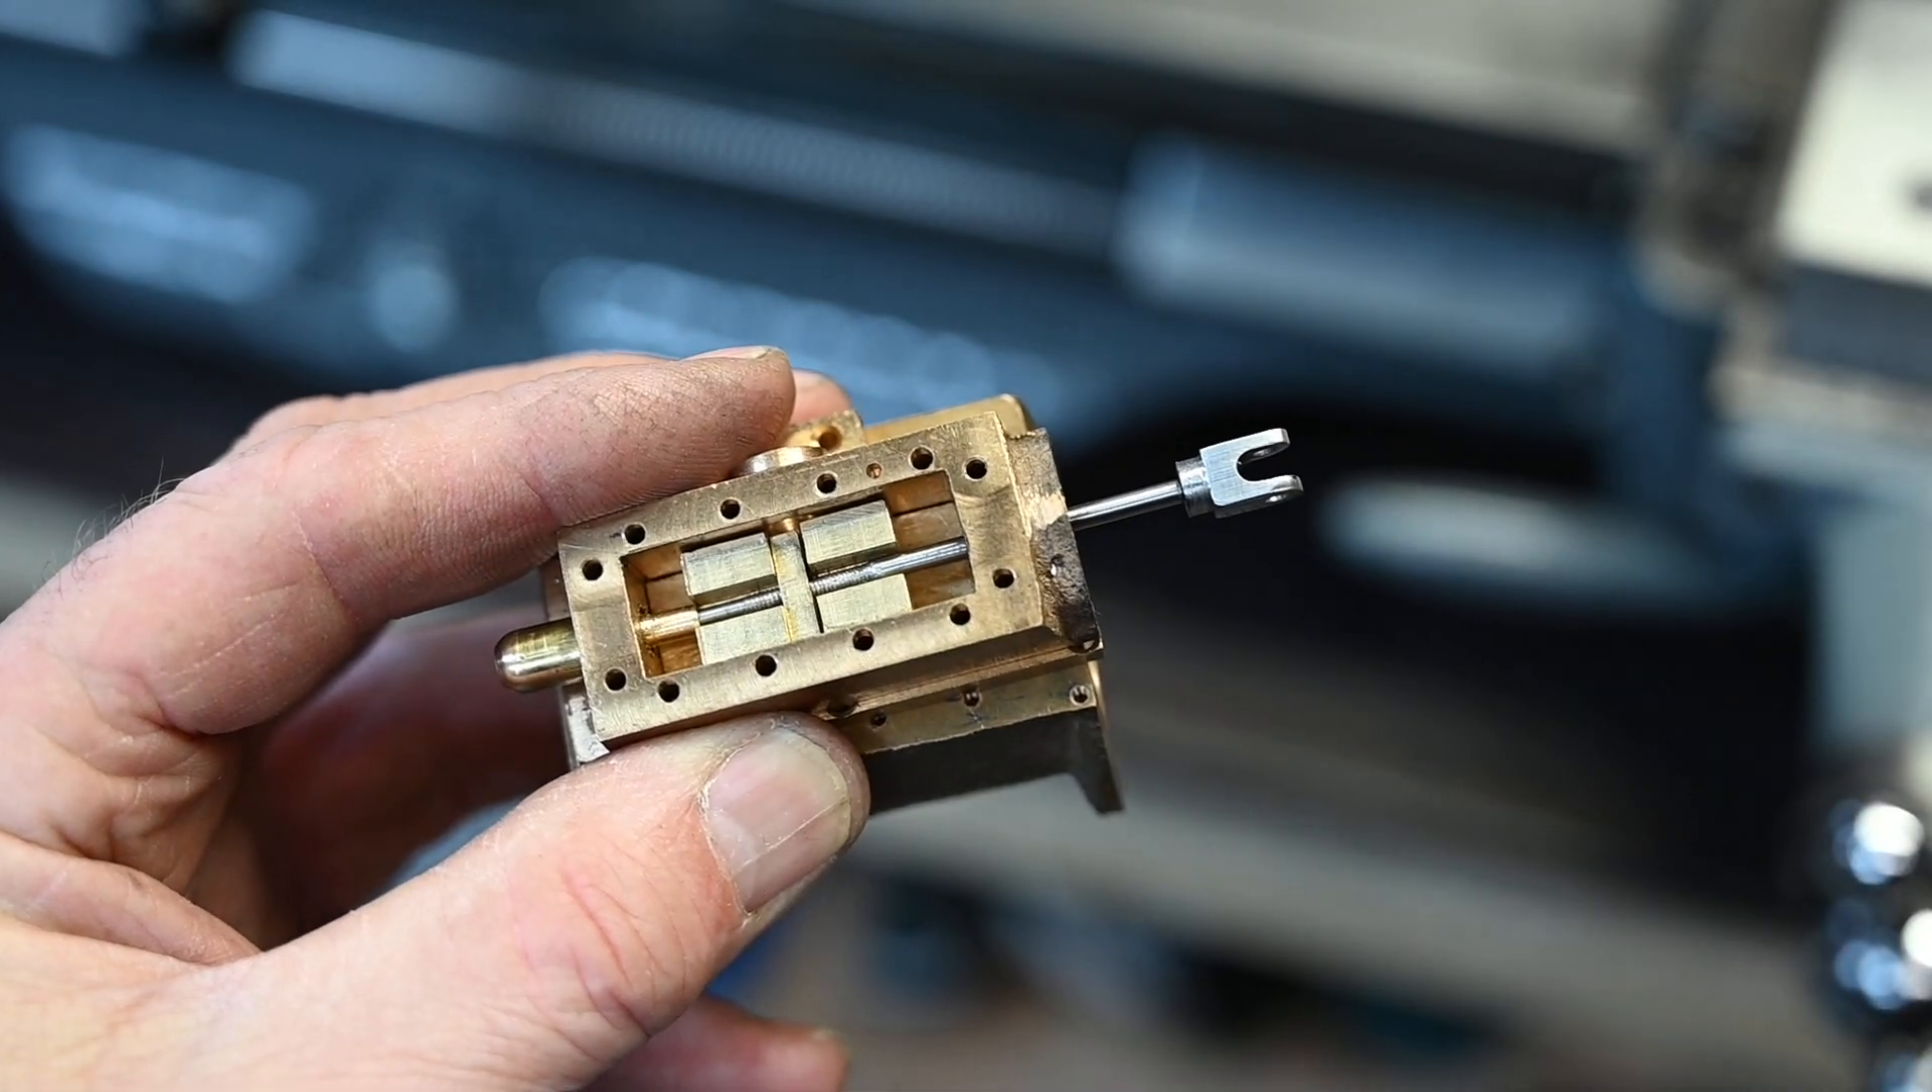There's the finished product the fork on the end of the valve rod for the steam chest.